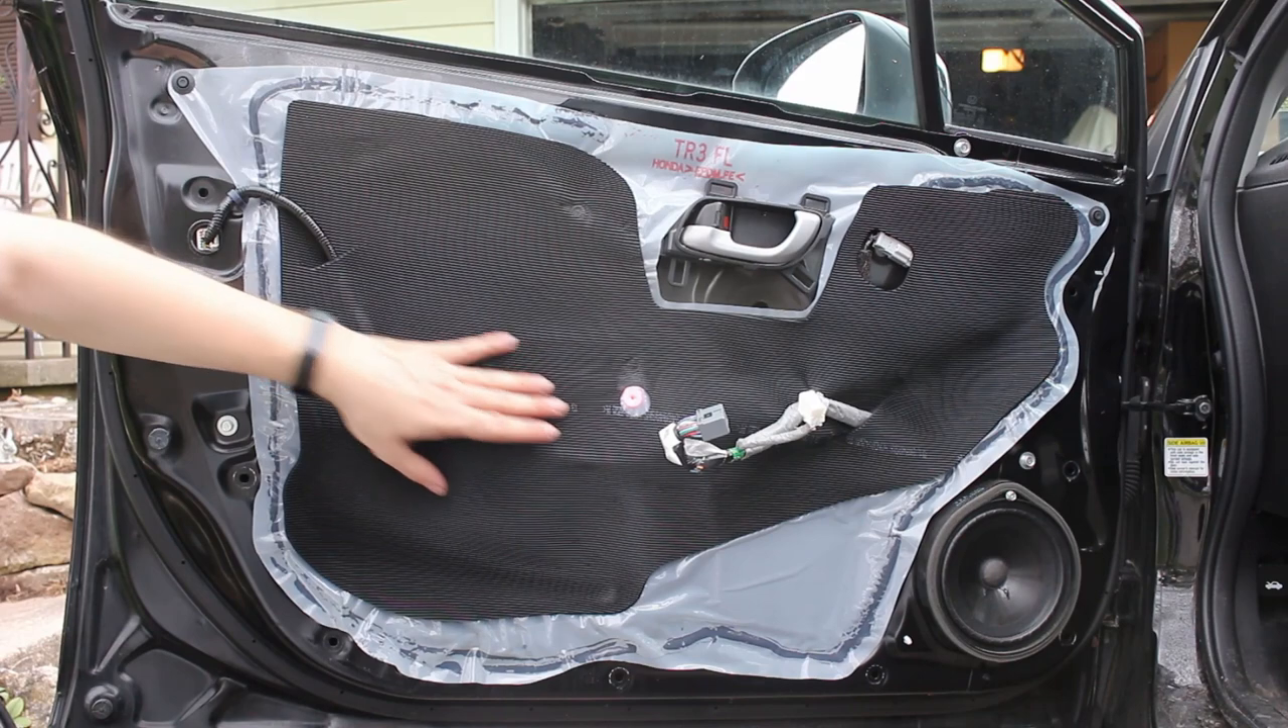Now with the door panel off, you have access to the speaker.